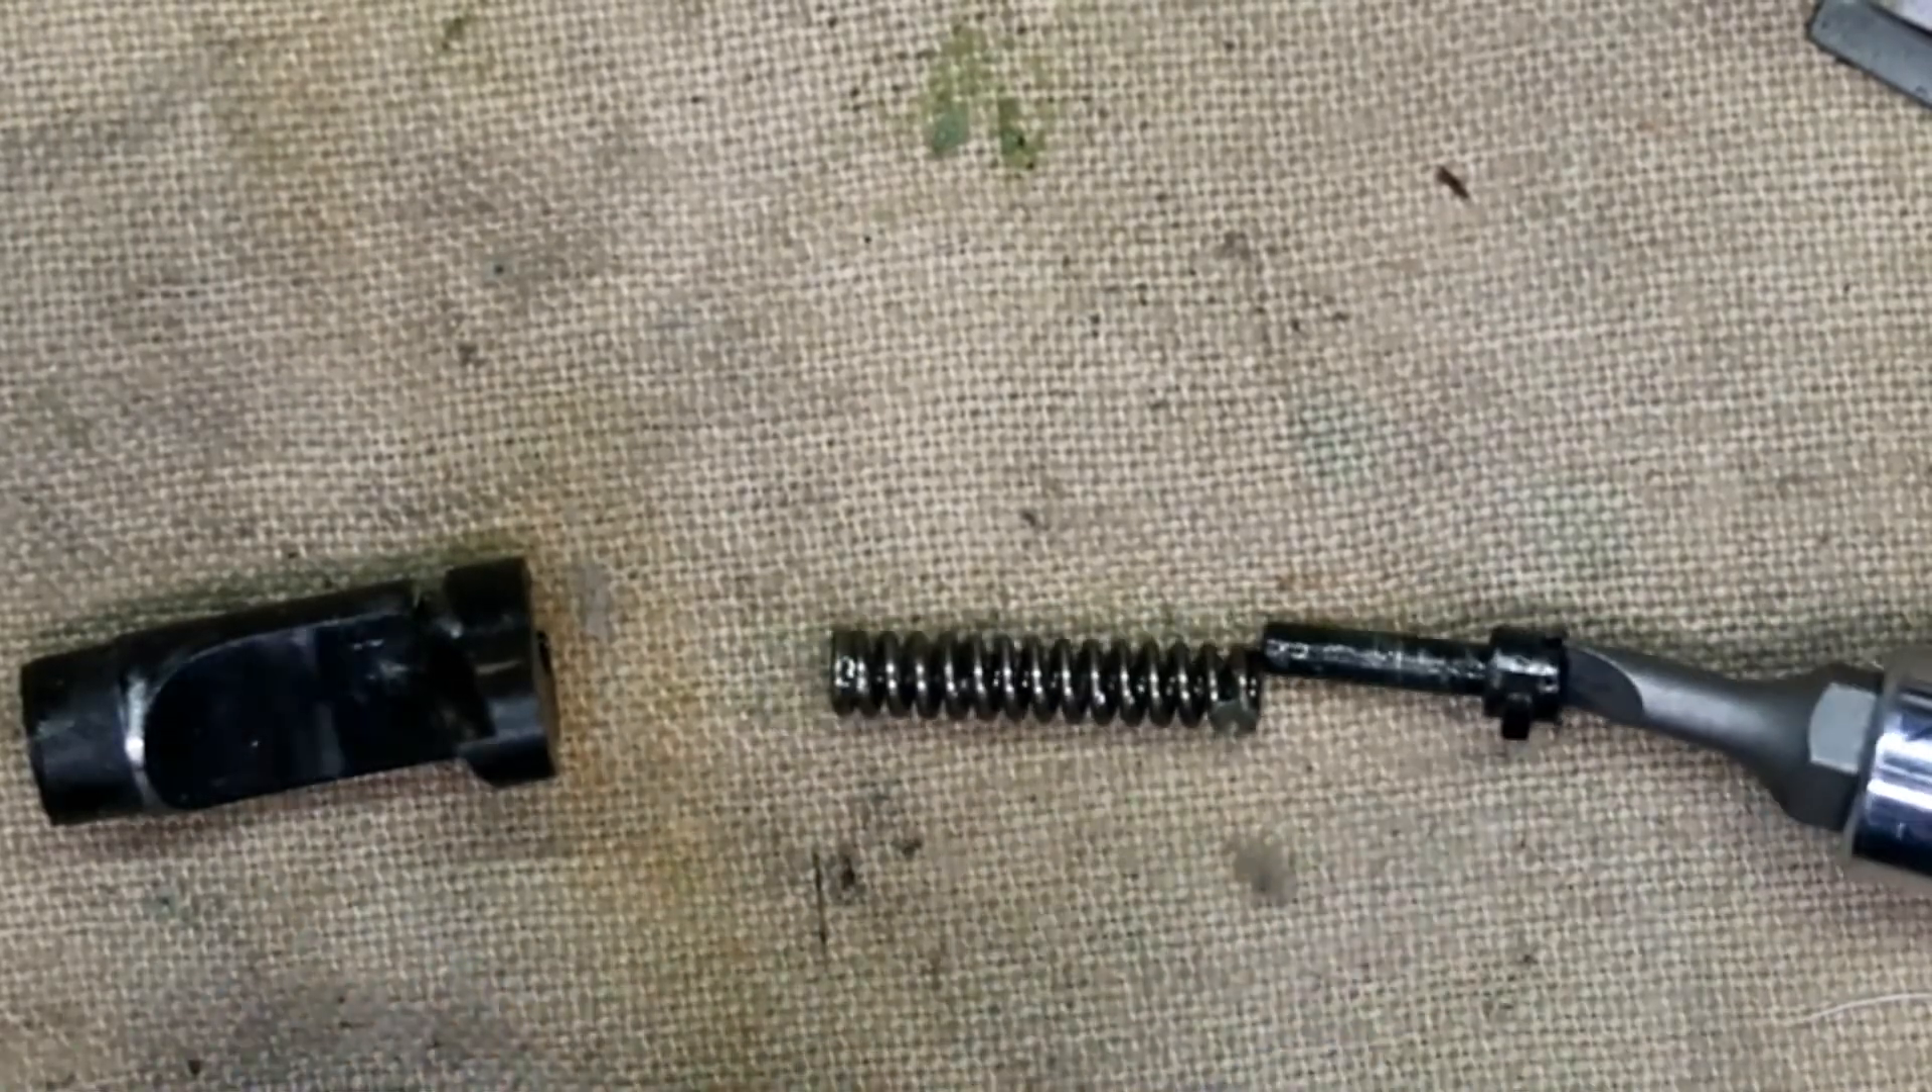Okay, before I forget to show you guys, this is what the magazine catch, magazine release looks like taken apart.